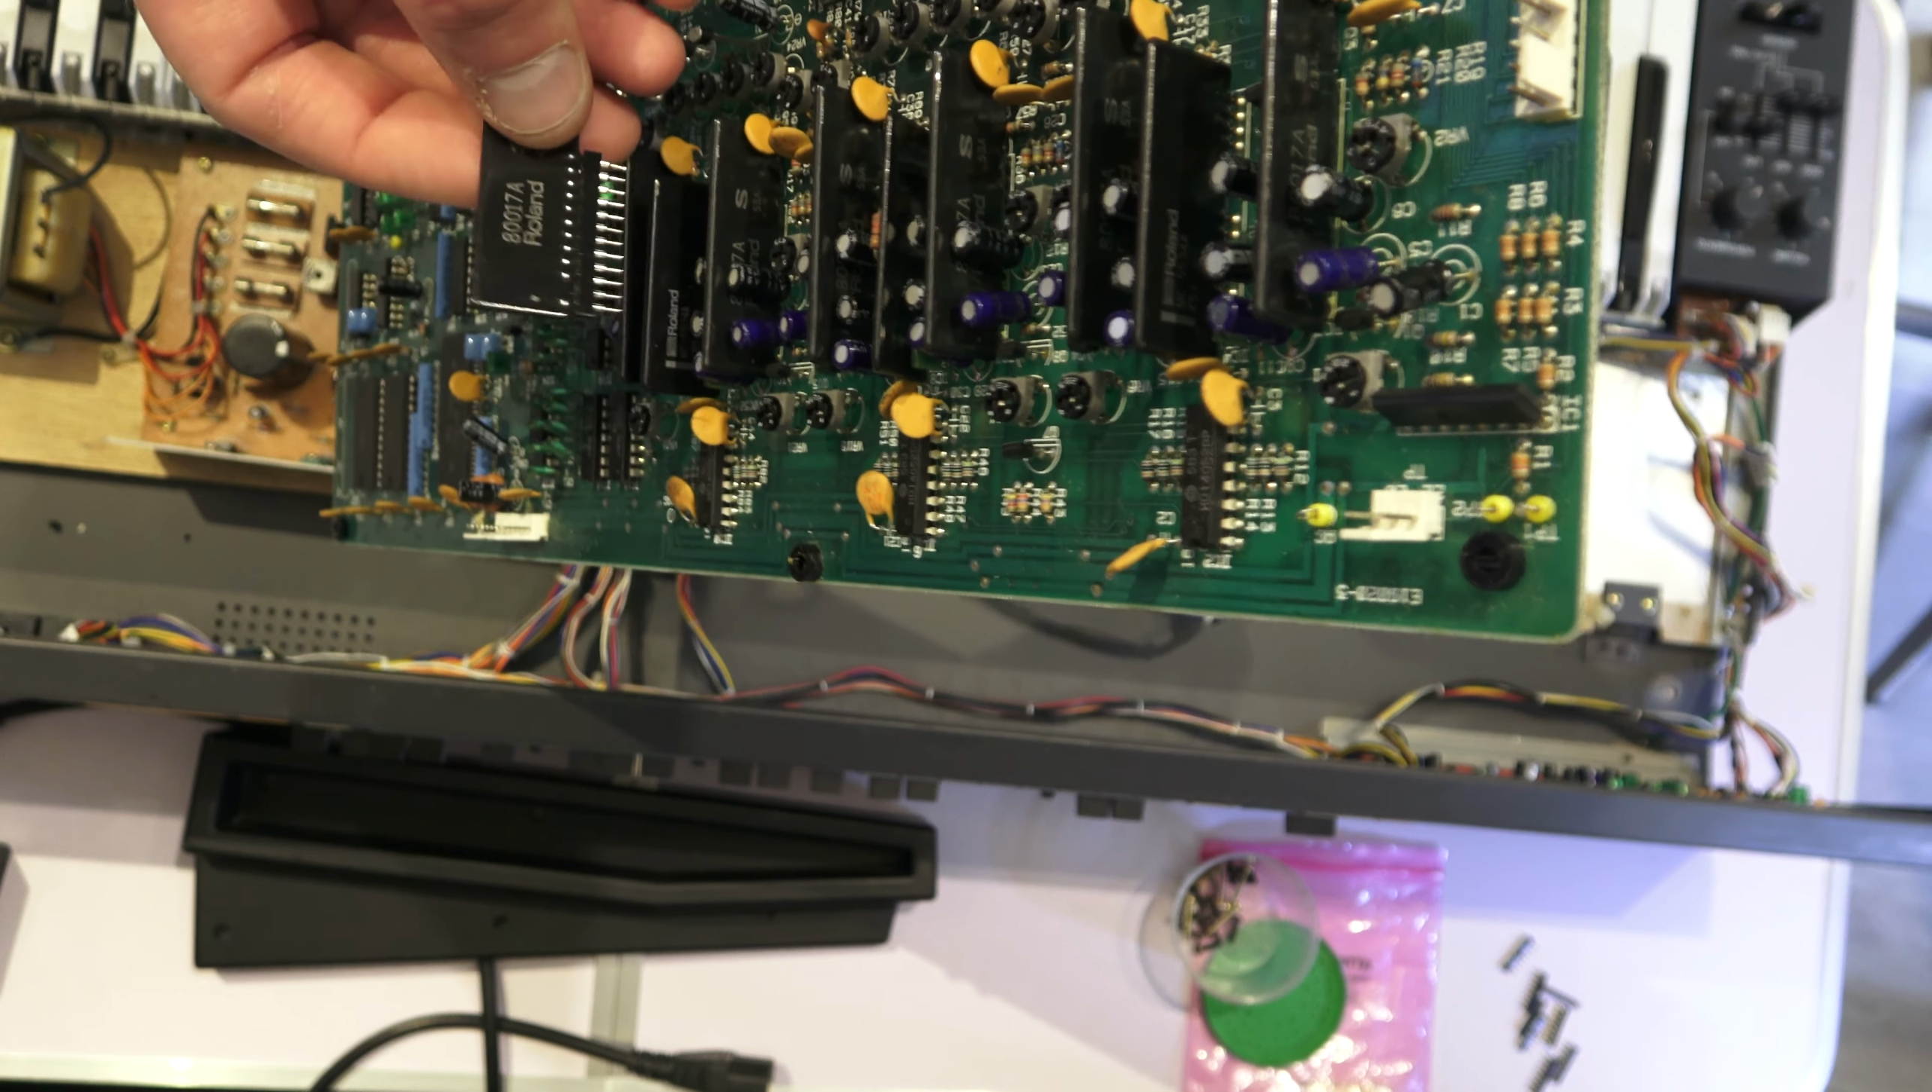So here we have the board removed and effectively what I'm going to do is take out these ICs and then socket them like this.